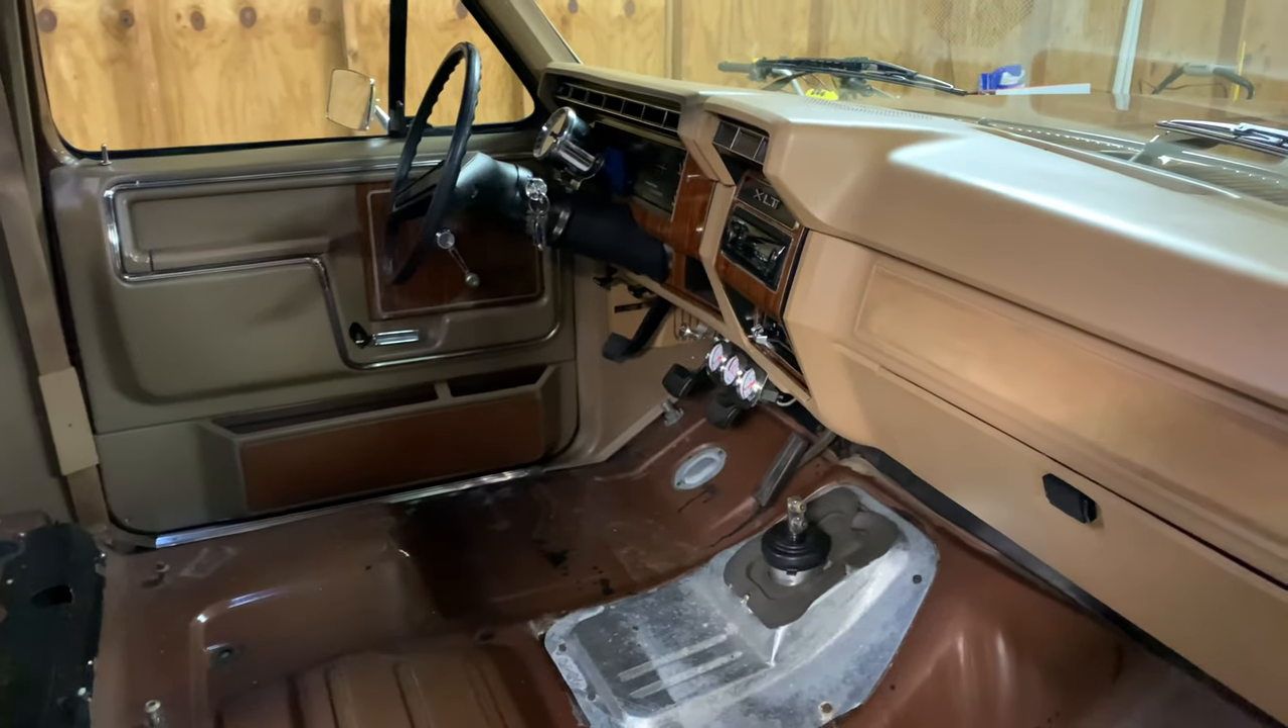I got the interior already pretty well gutted.